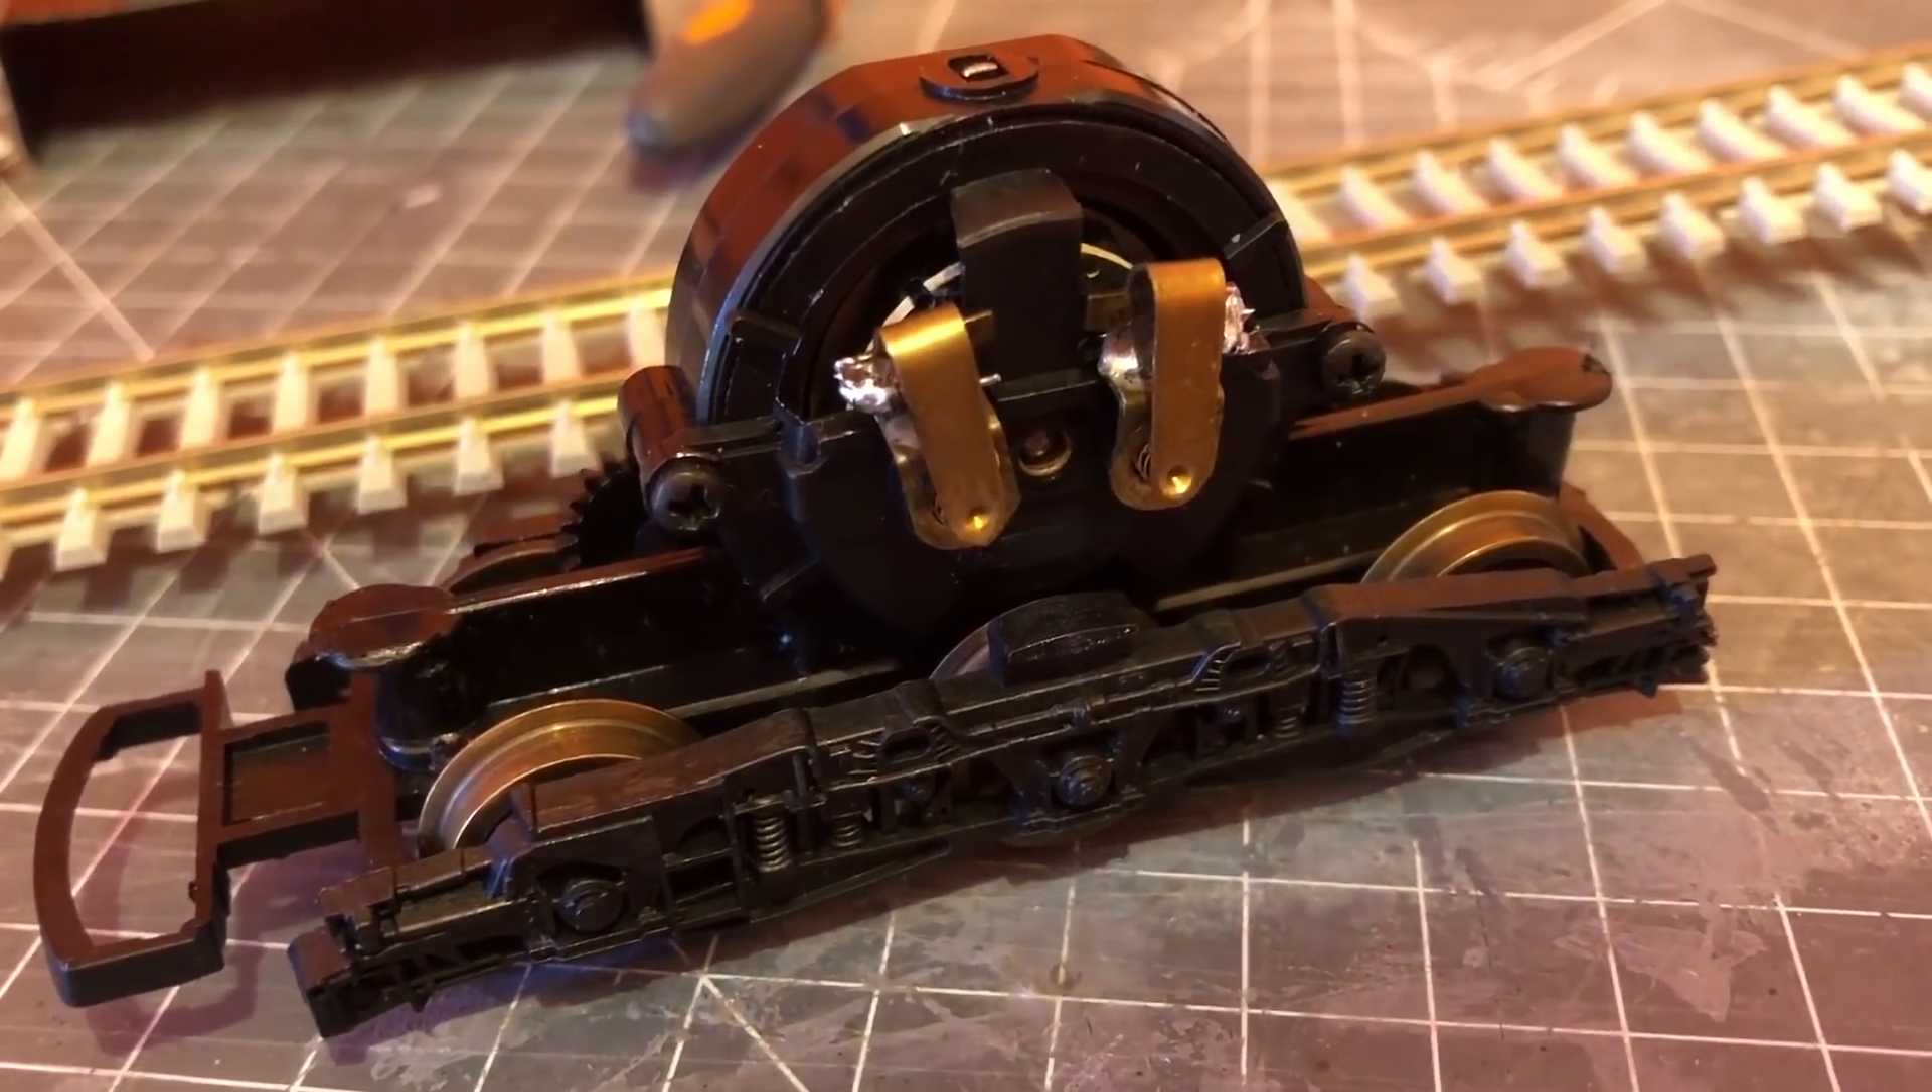The motor bogey is completely free now of all the wires.